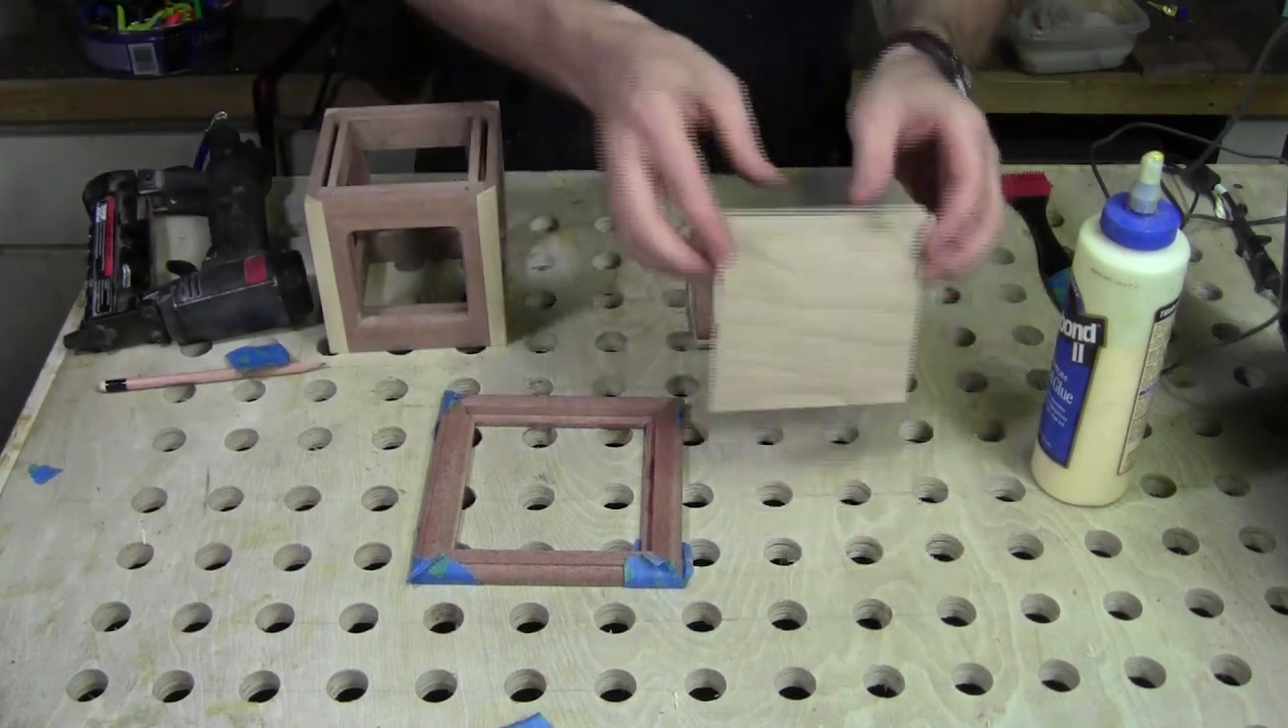I've got the pieces of the base cut and just taped together for right now.